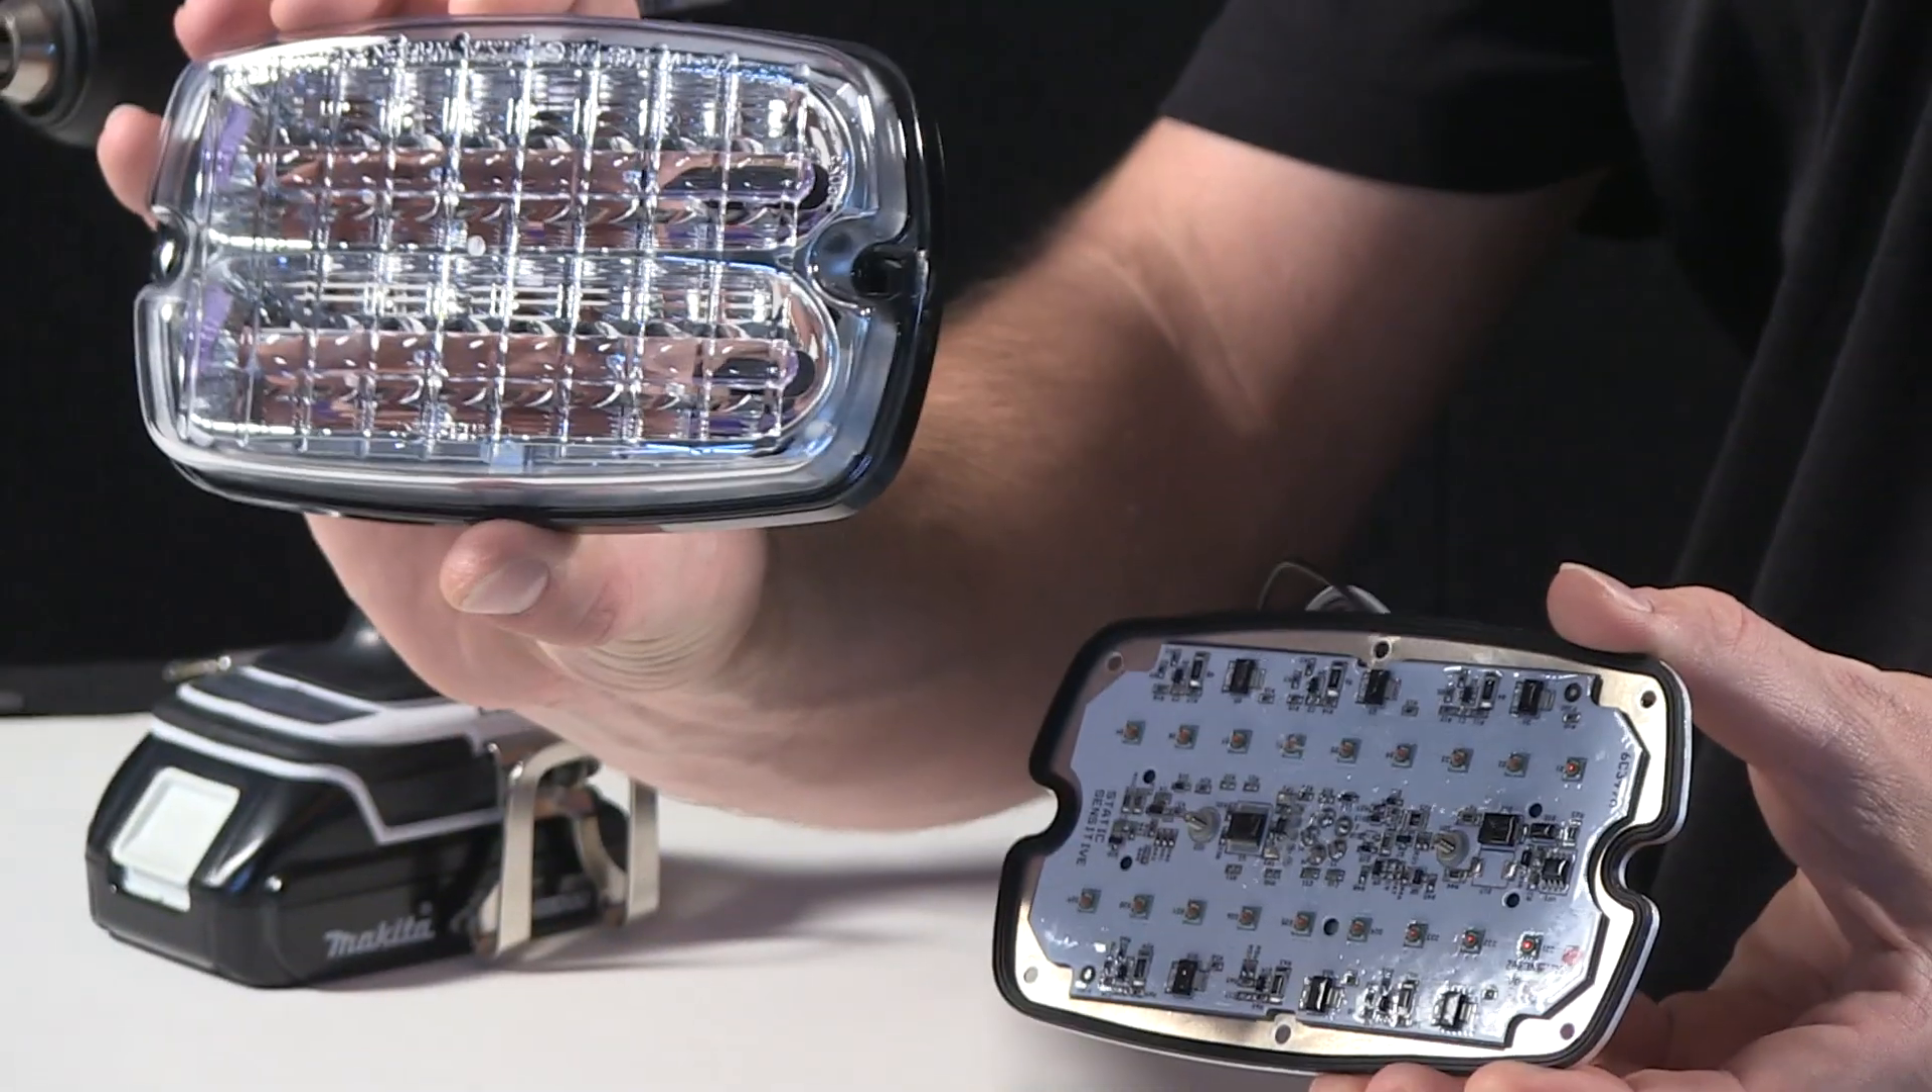So with the perimeter screws, six of them total removed, the LED and aluminum extrusion frees itself from the front lens.